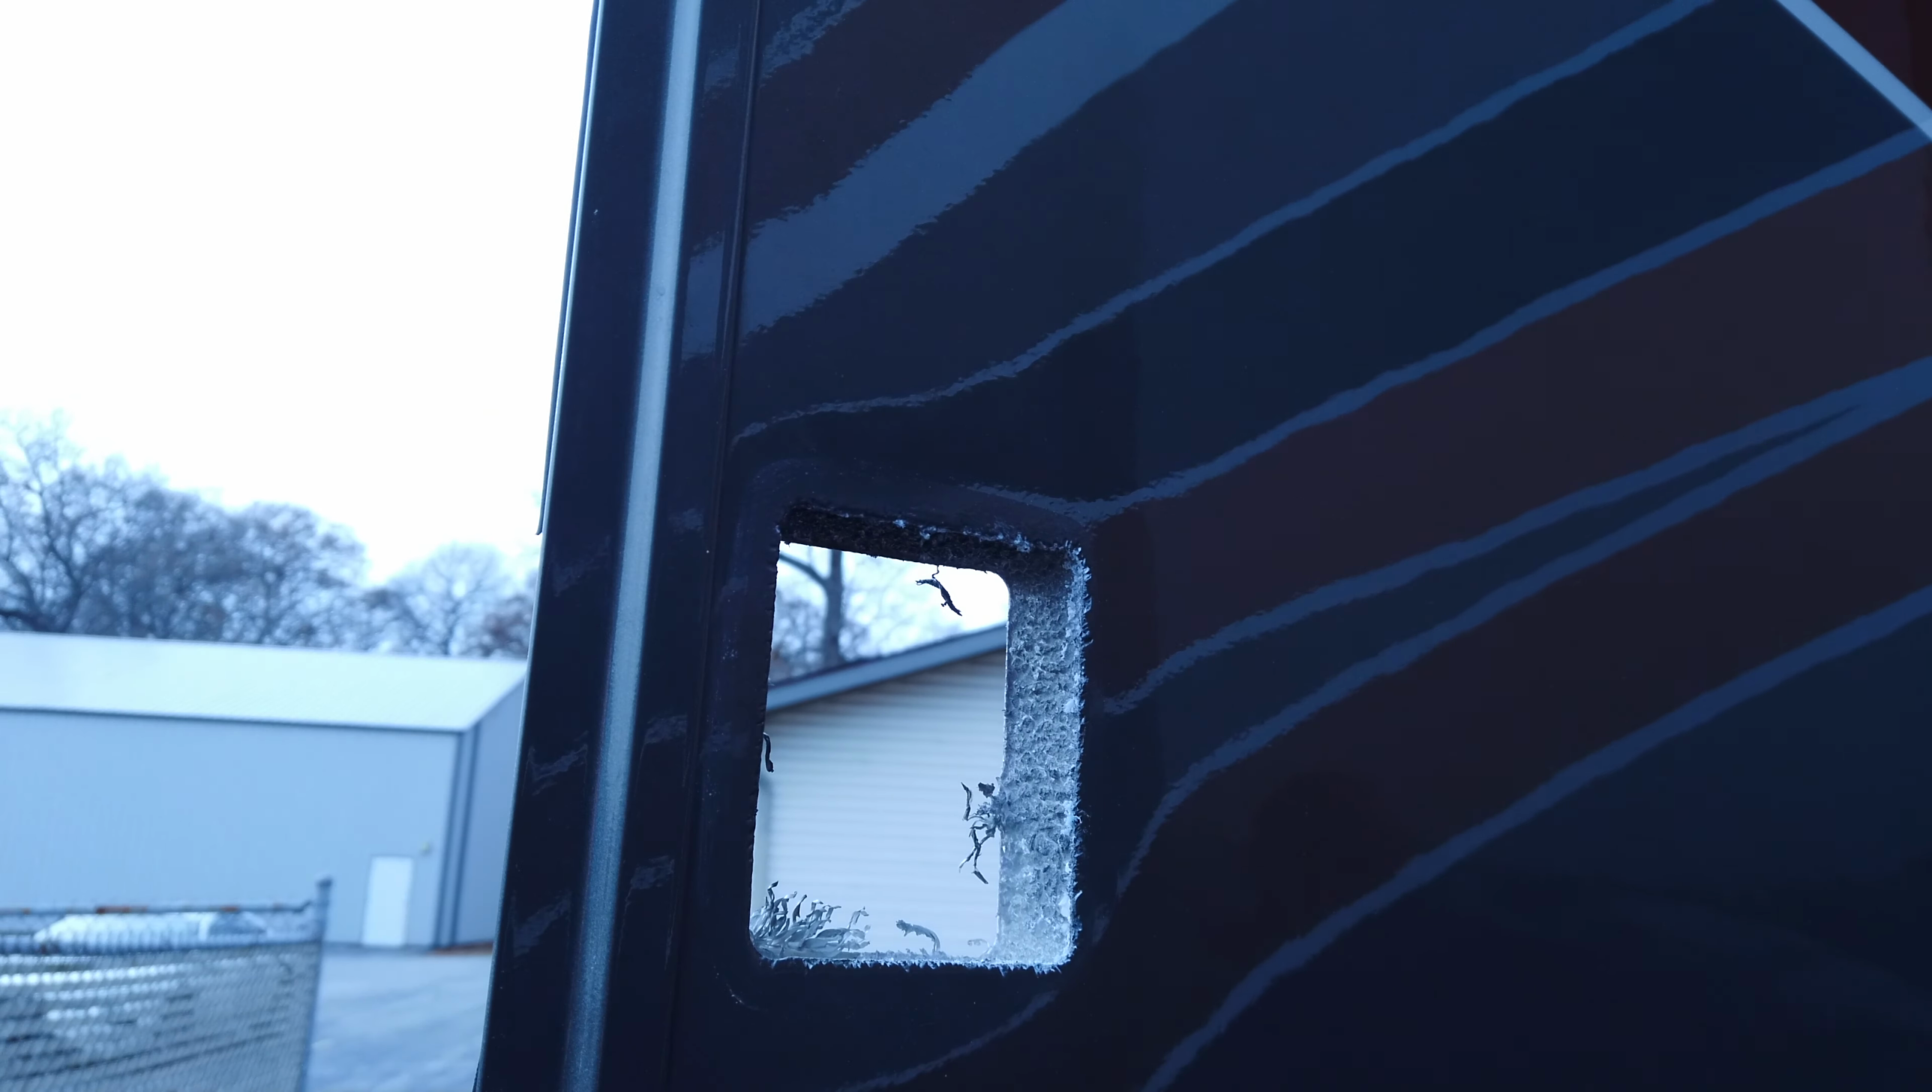Okay so now we have the handle off and everything's cleared and ready to go.